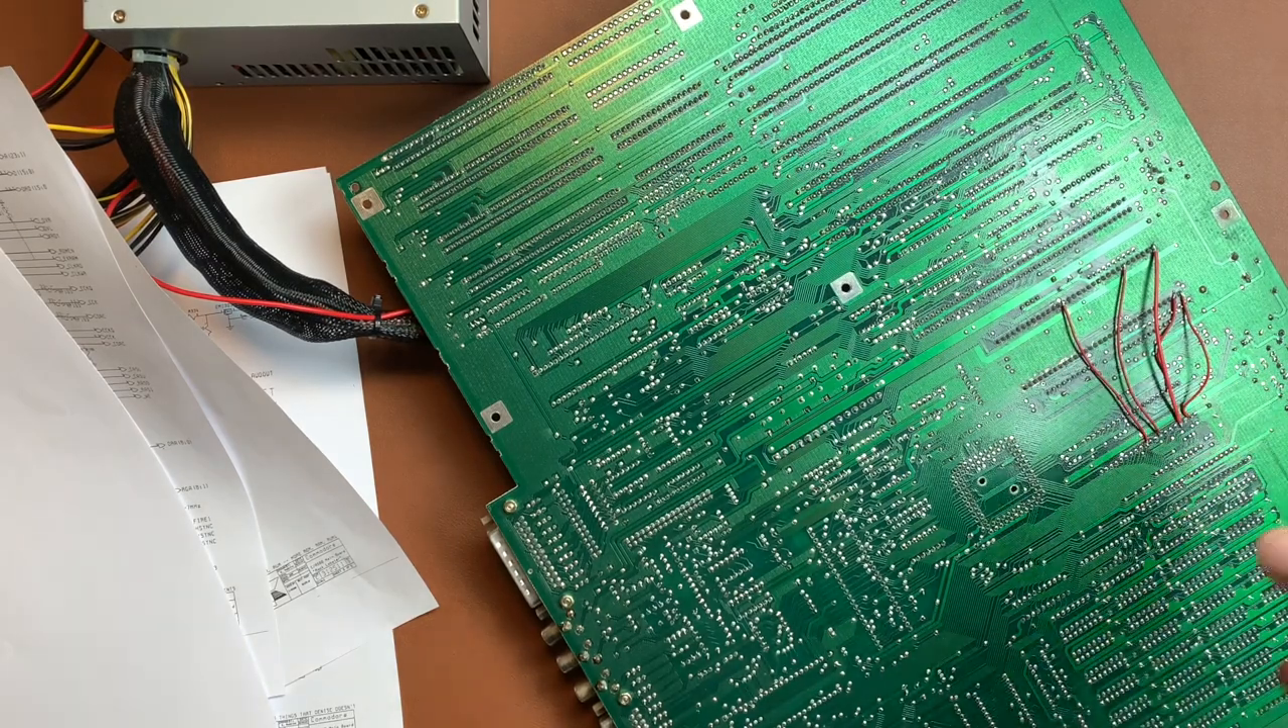Okay i put in some ugly ass botch wires five of them.